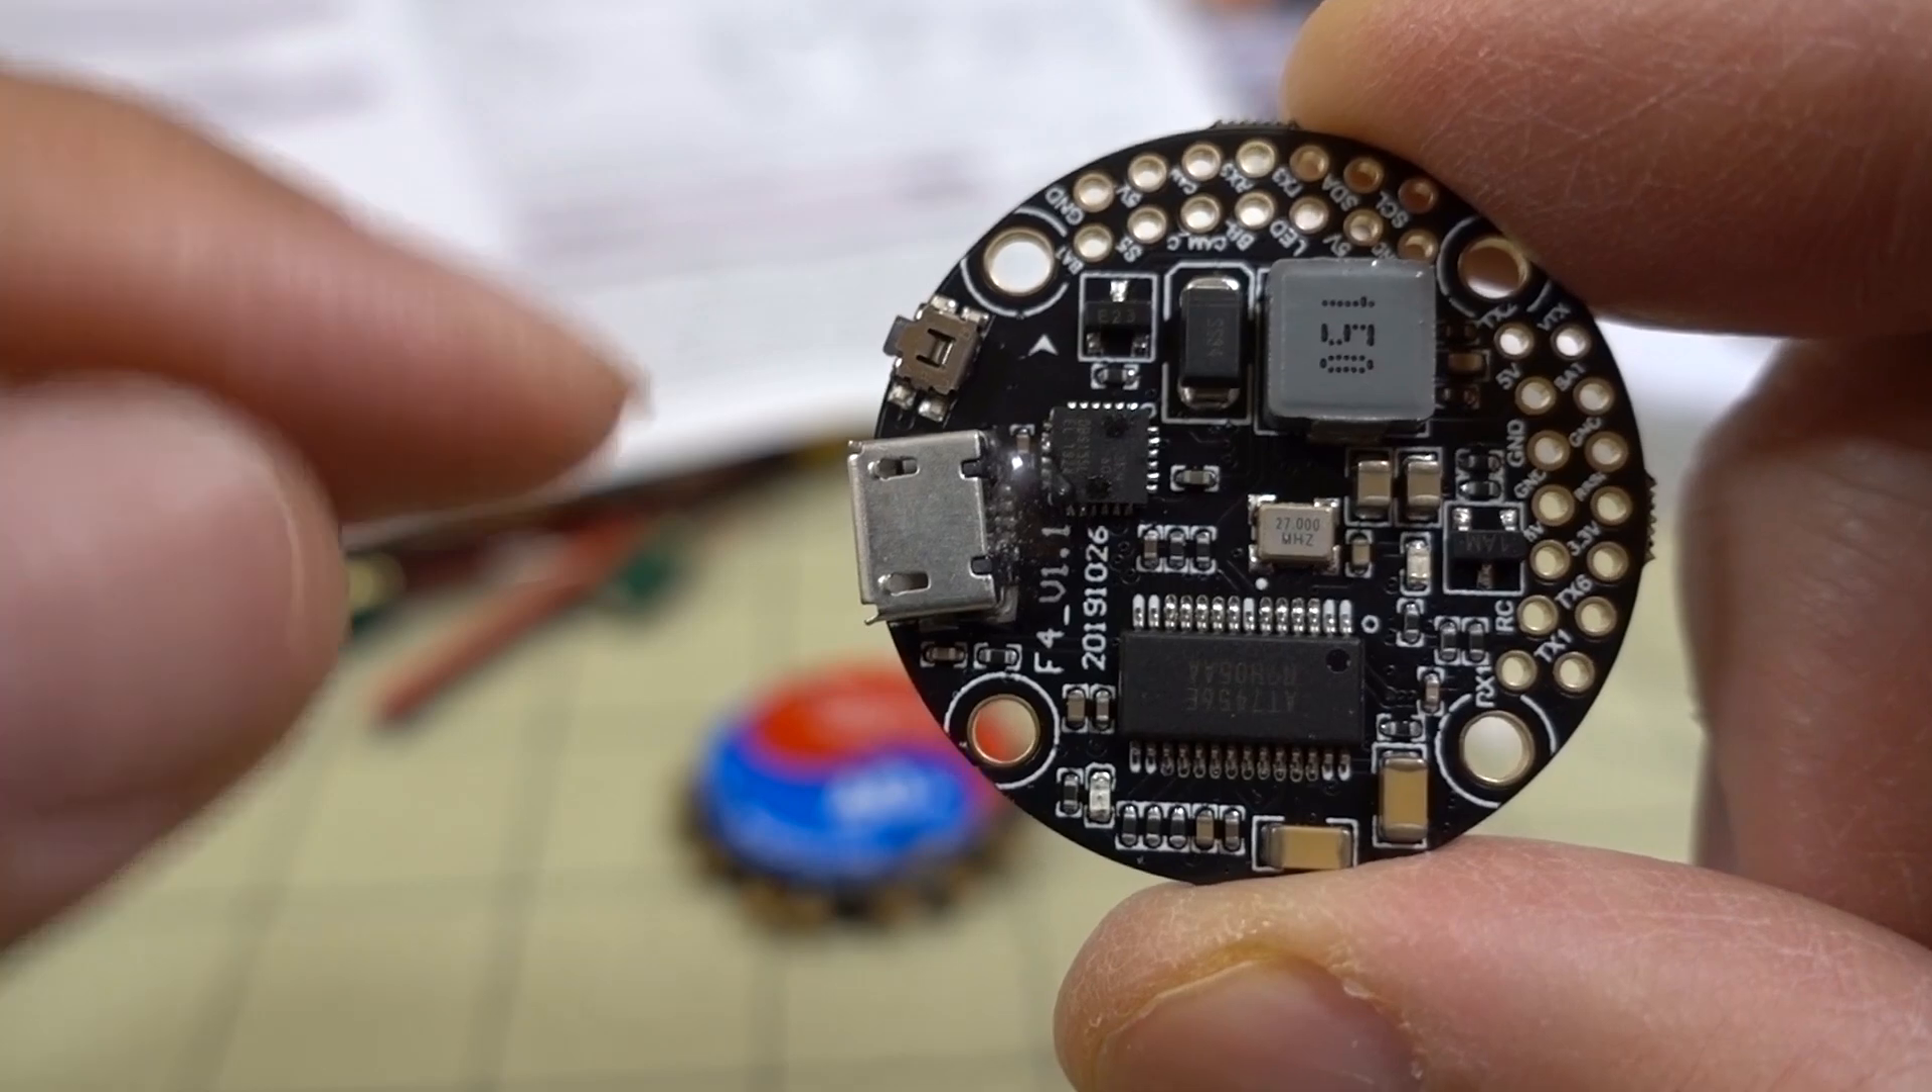The usb port is not uh coming out at a right angle to the board it's kind of off at a a little bit off.